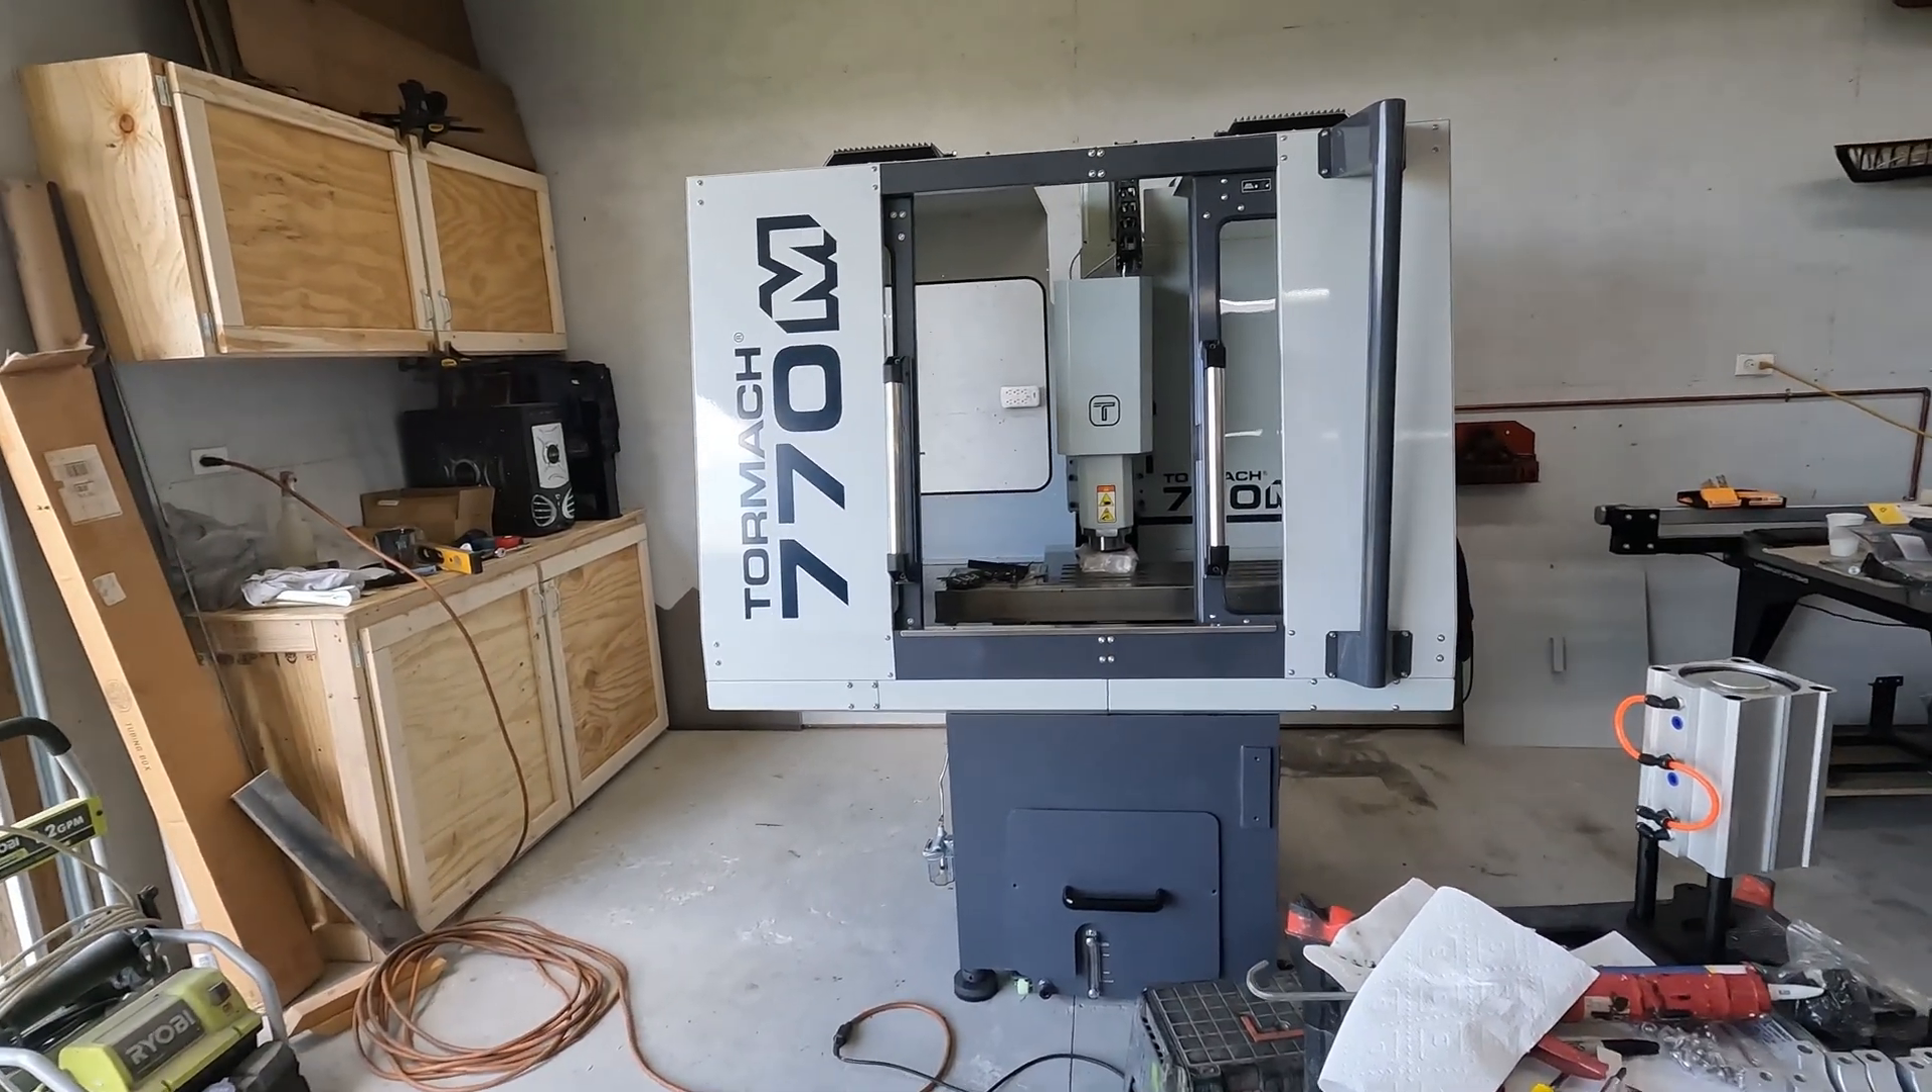Um we got the enclosure on yesterday.